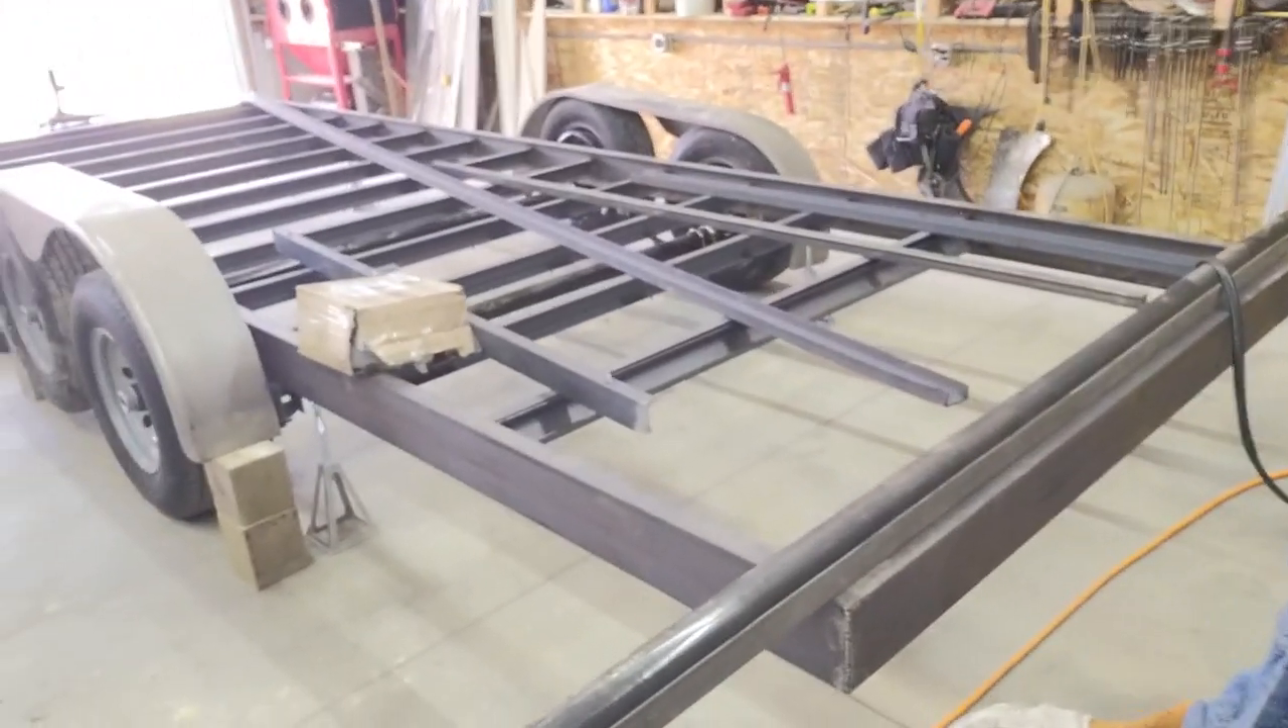Um i actually laid the fenders up there just temporarily on some blocks.